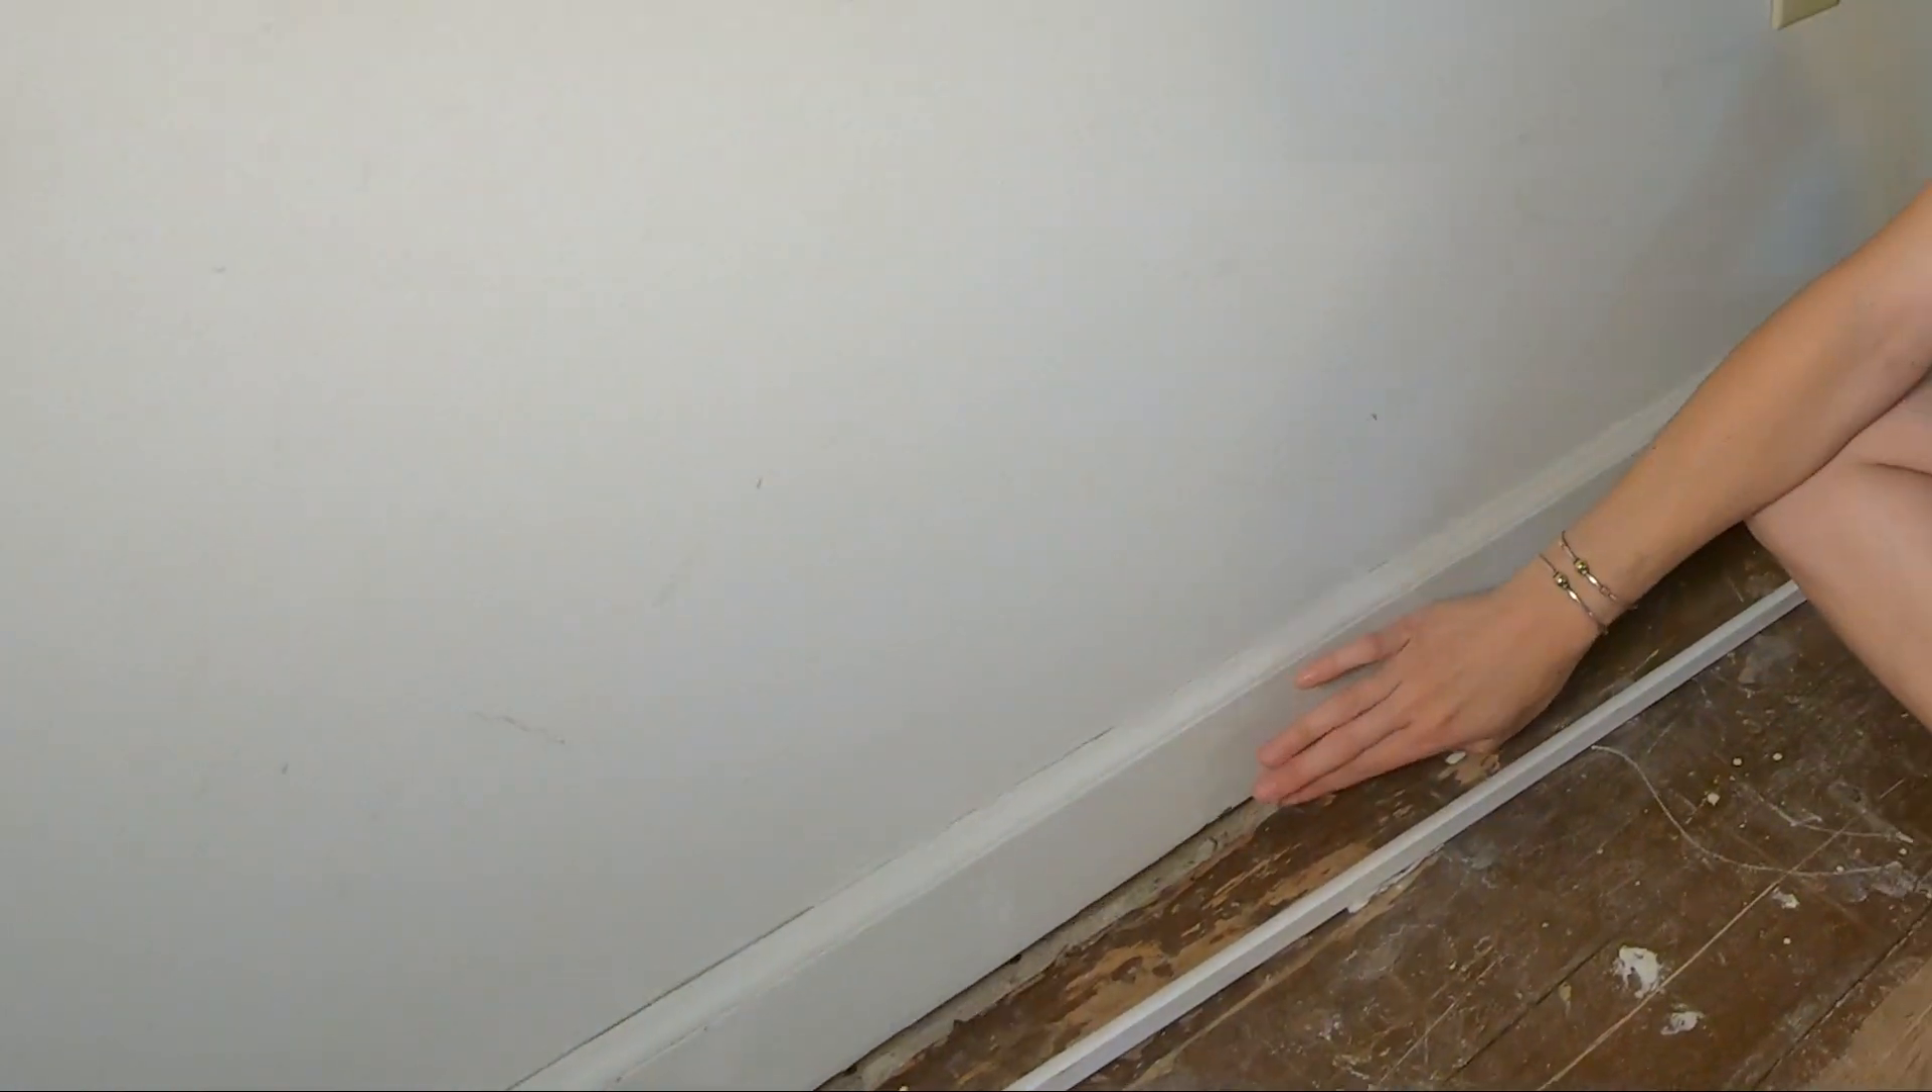Look at this gap. I mean, we did move down most of these baseboards. Um, this one is not quite as moved down.